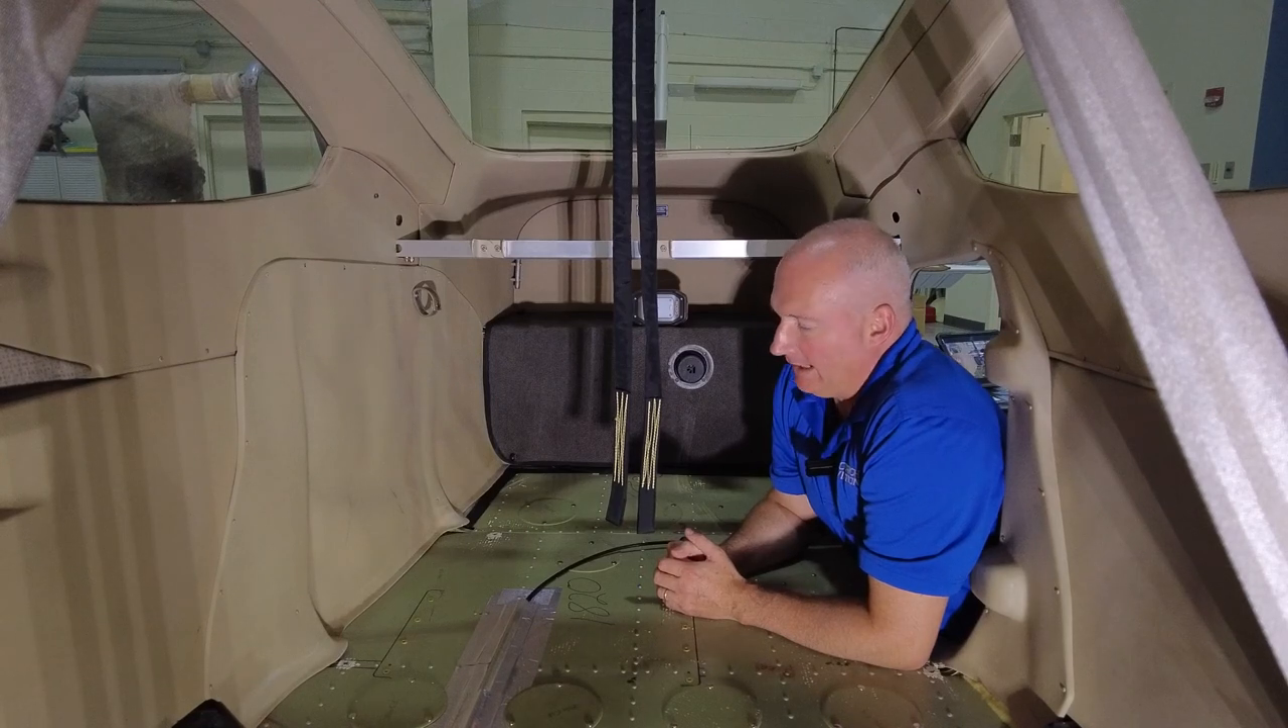We have the two Kevlar straps that are hanging here waiting to get attached to the parachute itself.